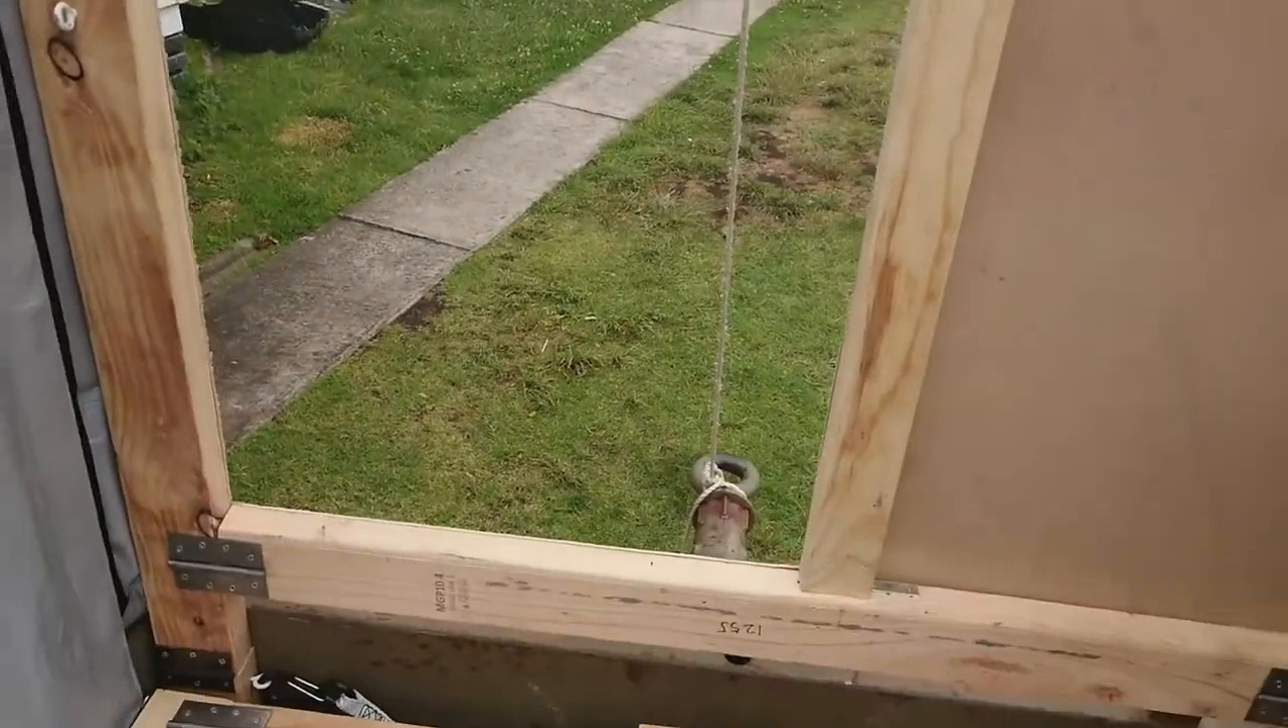I now have a door frame alright or a portal to put a door in.